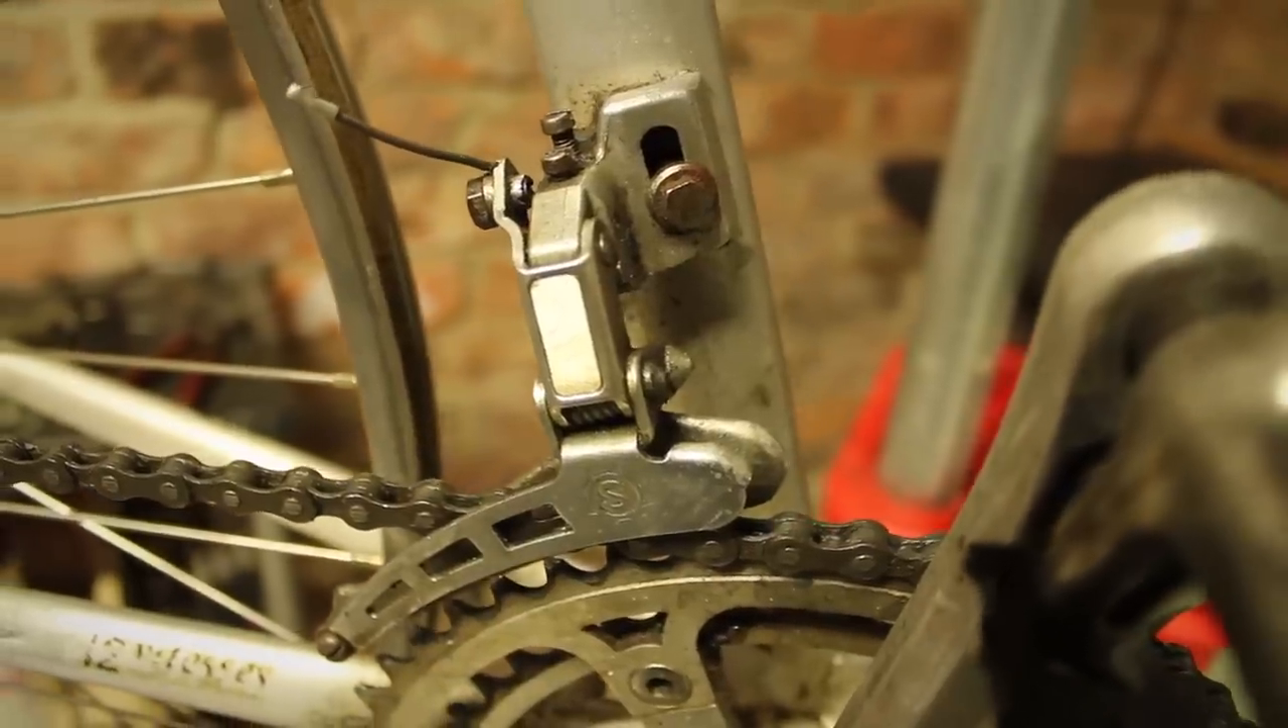The actual front mech is bolted on there.